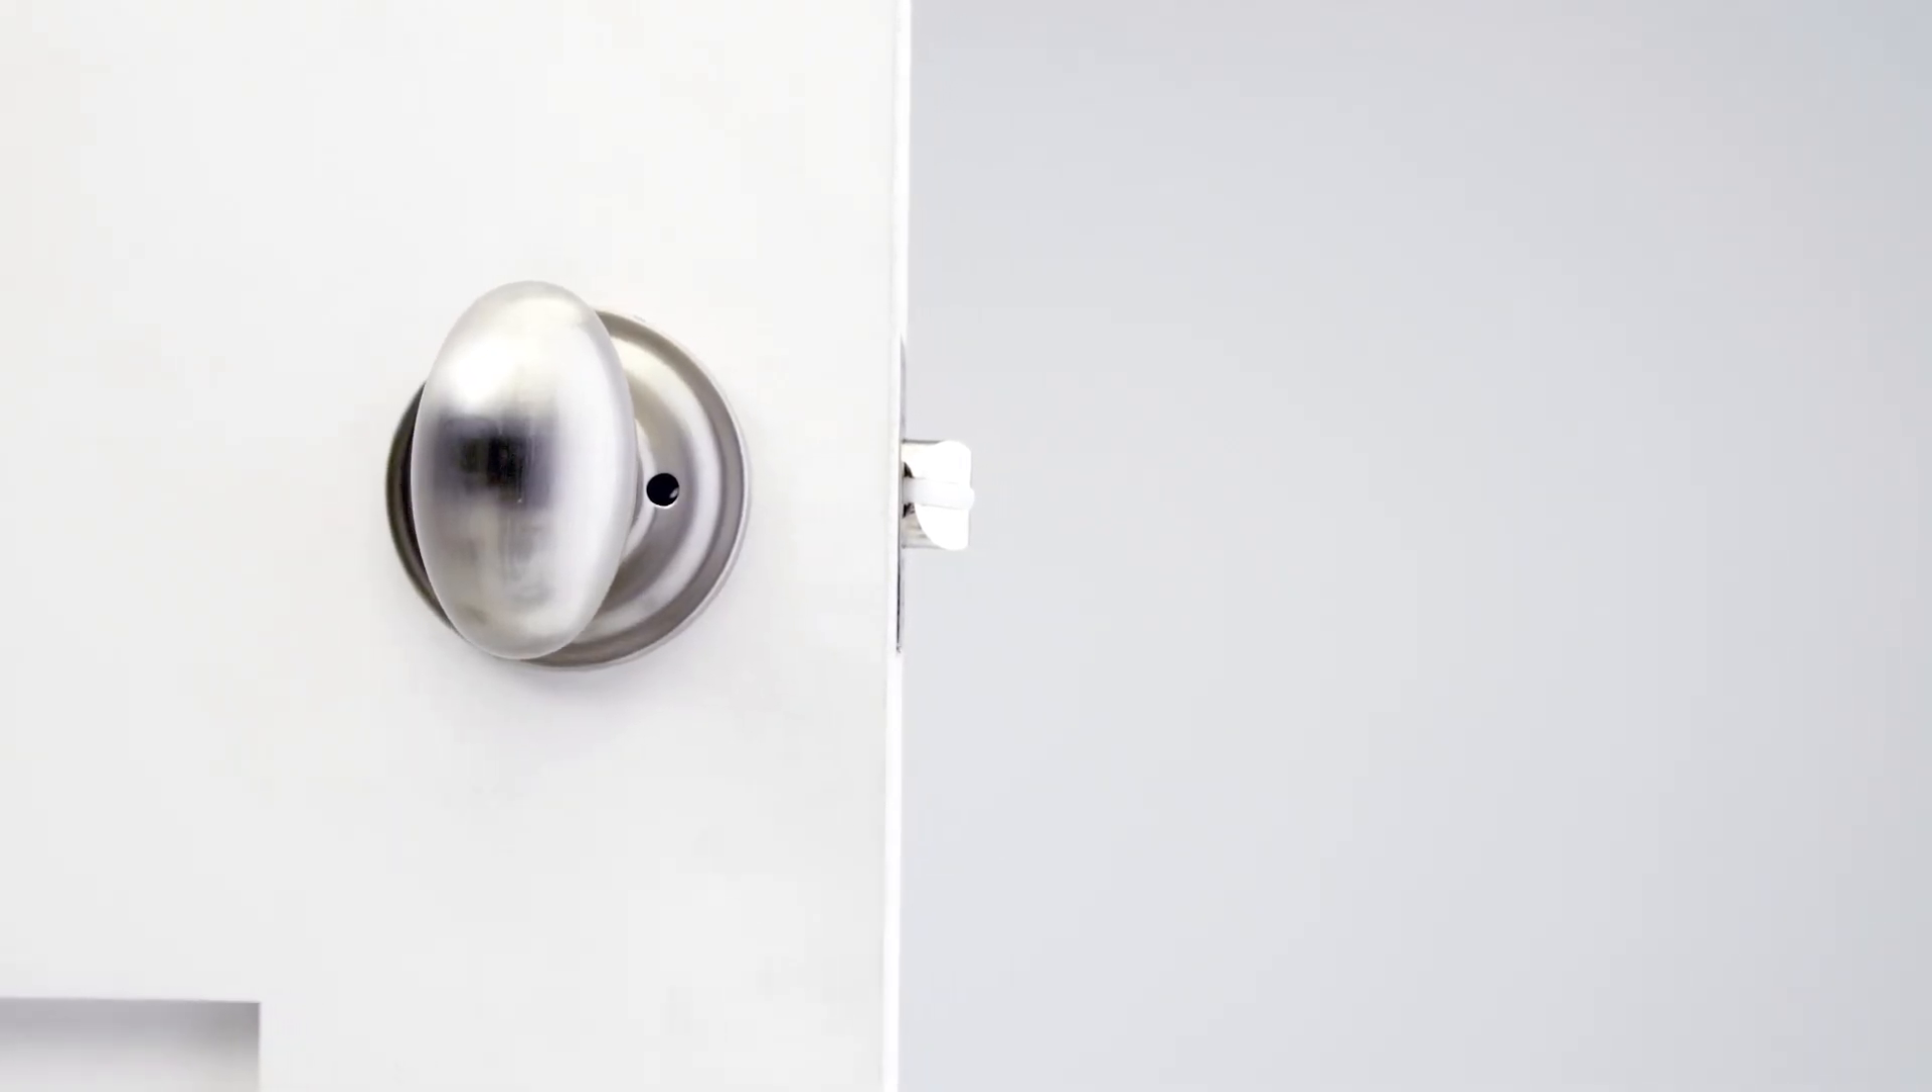Your privacy interior latch set is now installed.